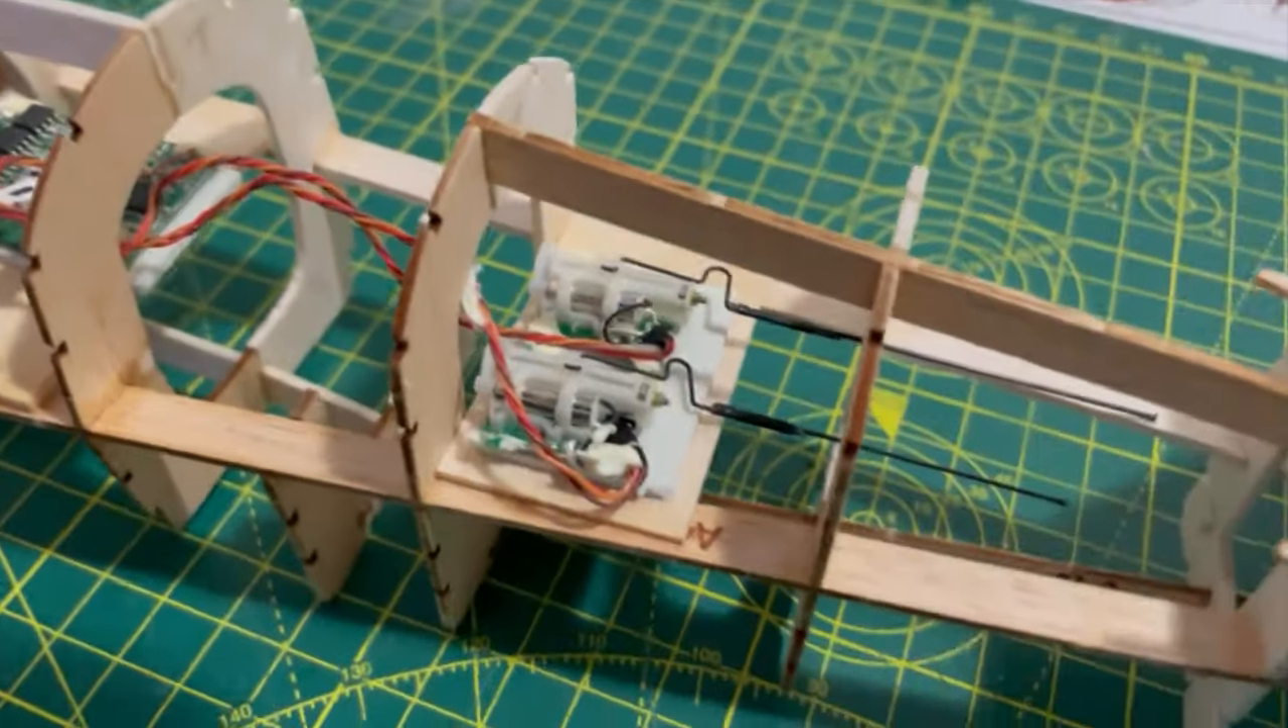And you can see that I've got the servos installed and installed them in the traditional horizontal position.